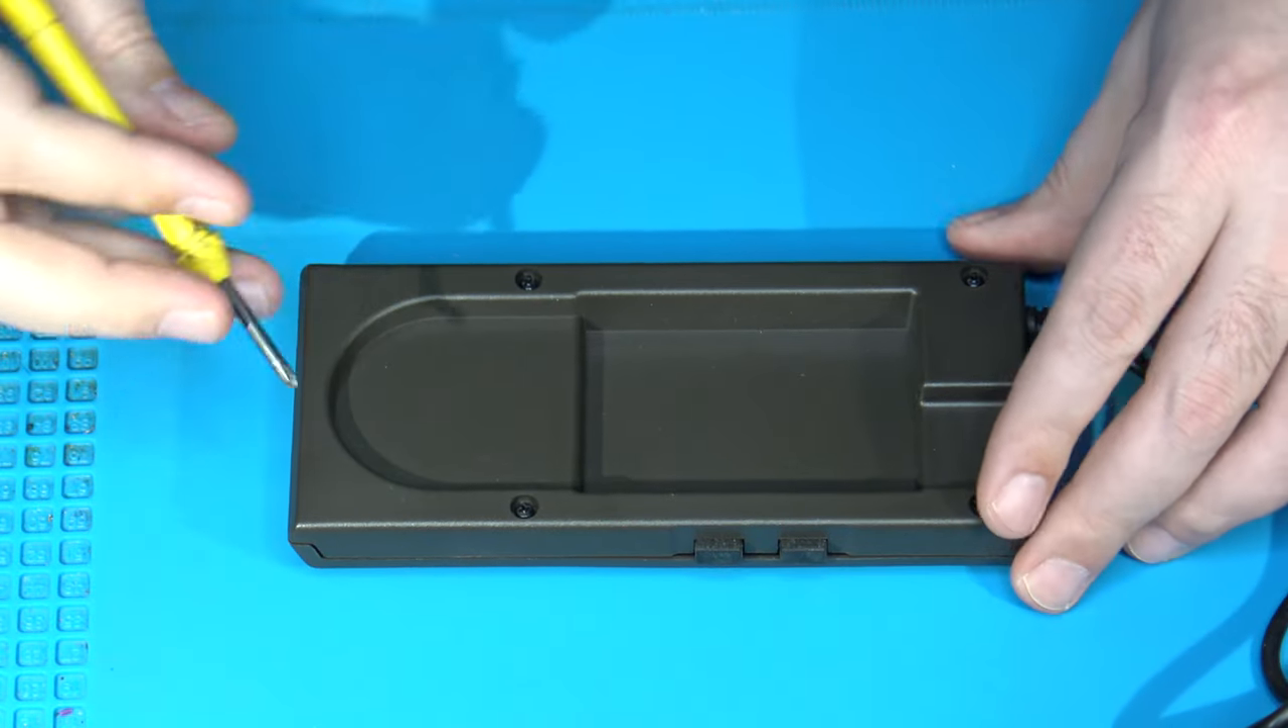We just have four screws on the back that have to come off. Here, here, here, and here.